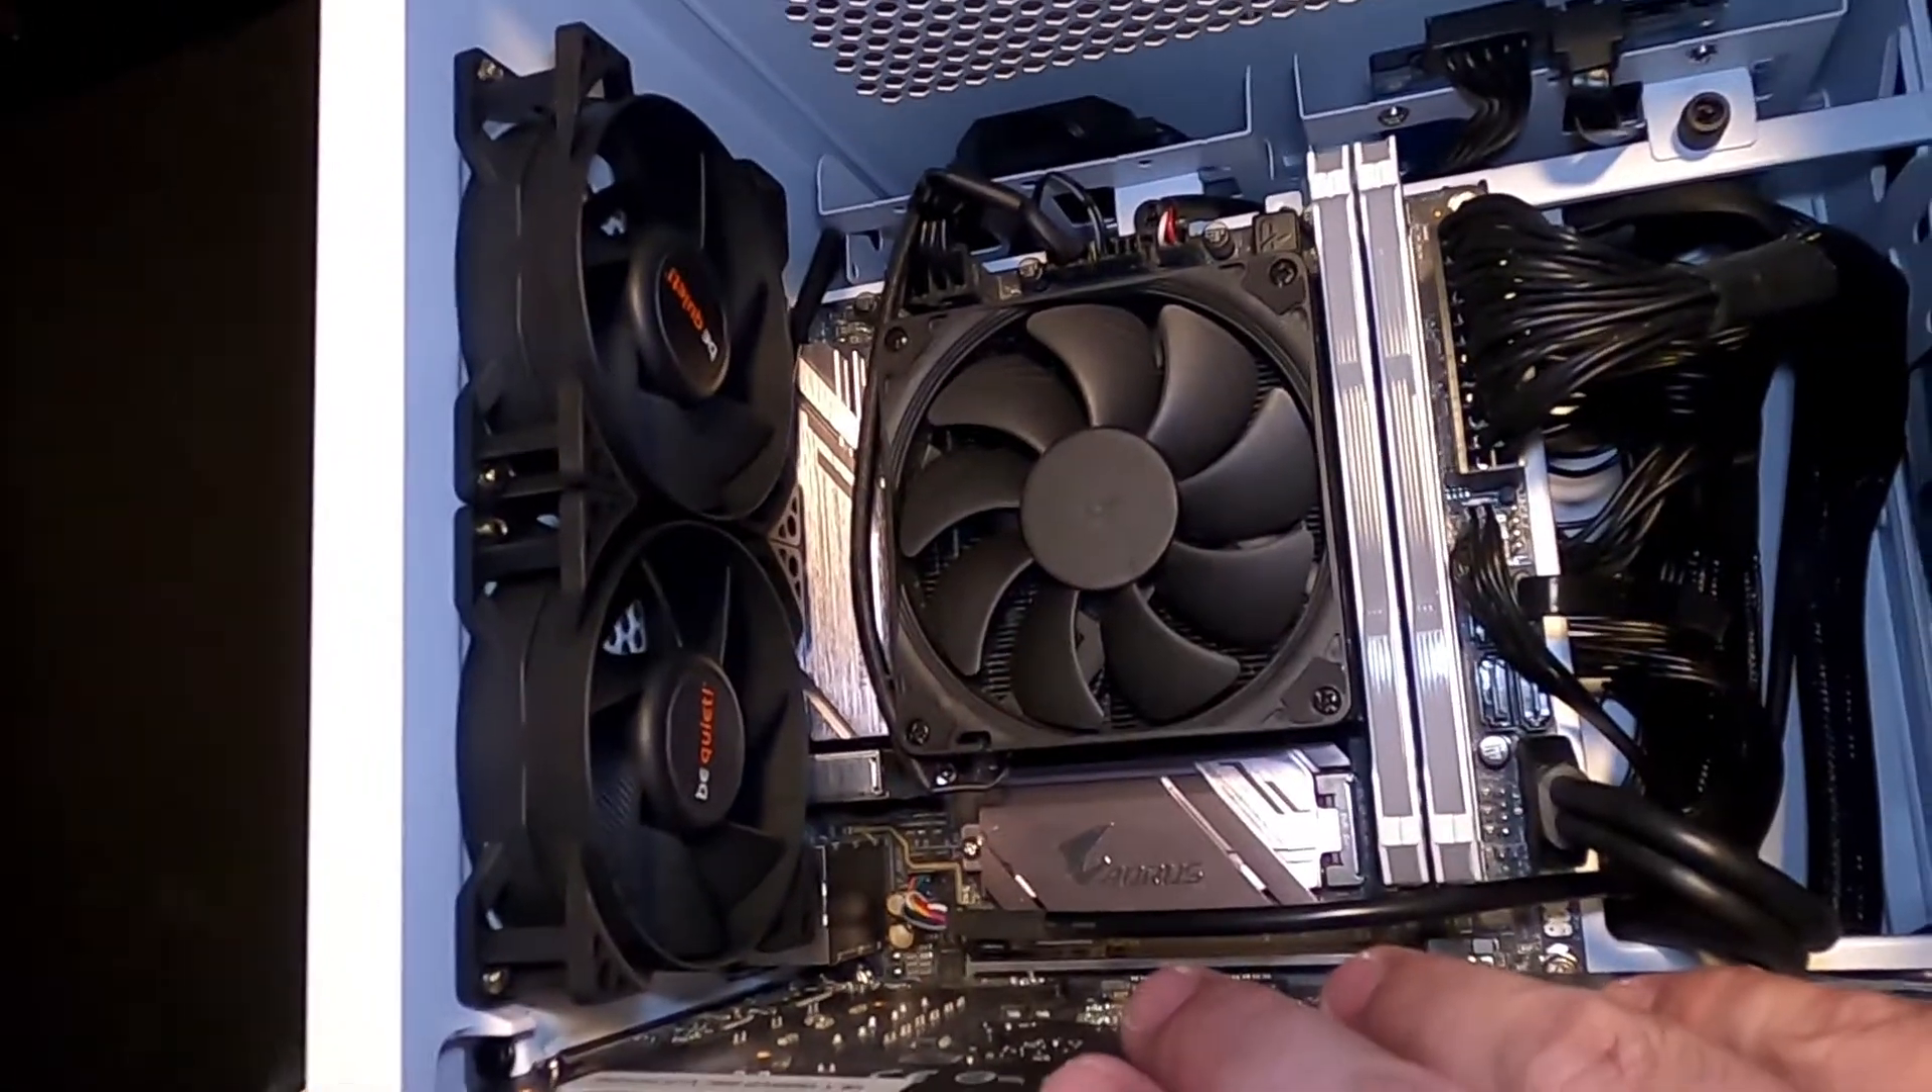And there's our two fans now installed ready to go.